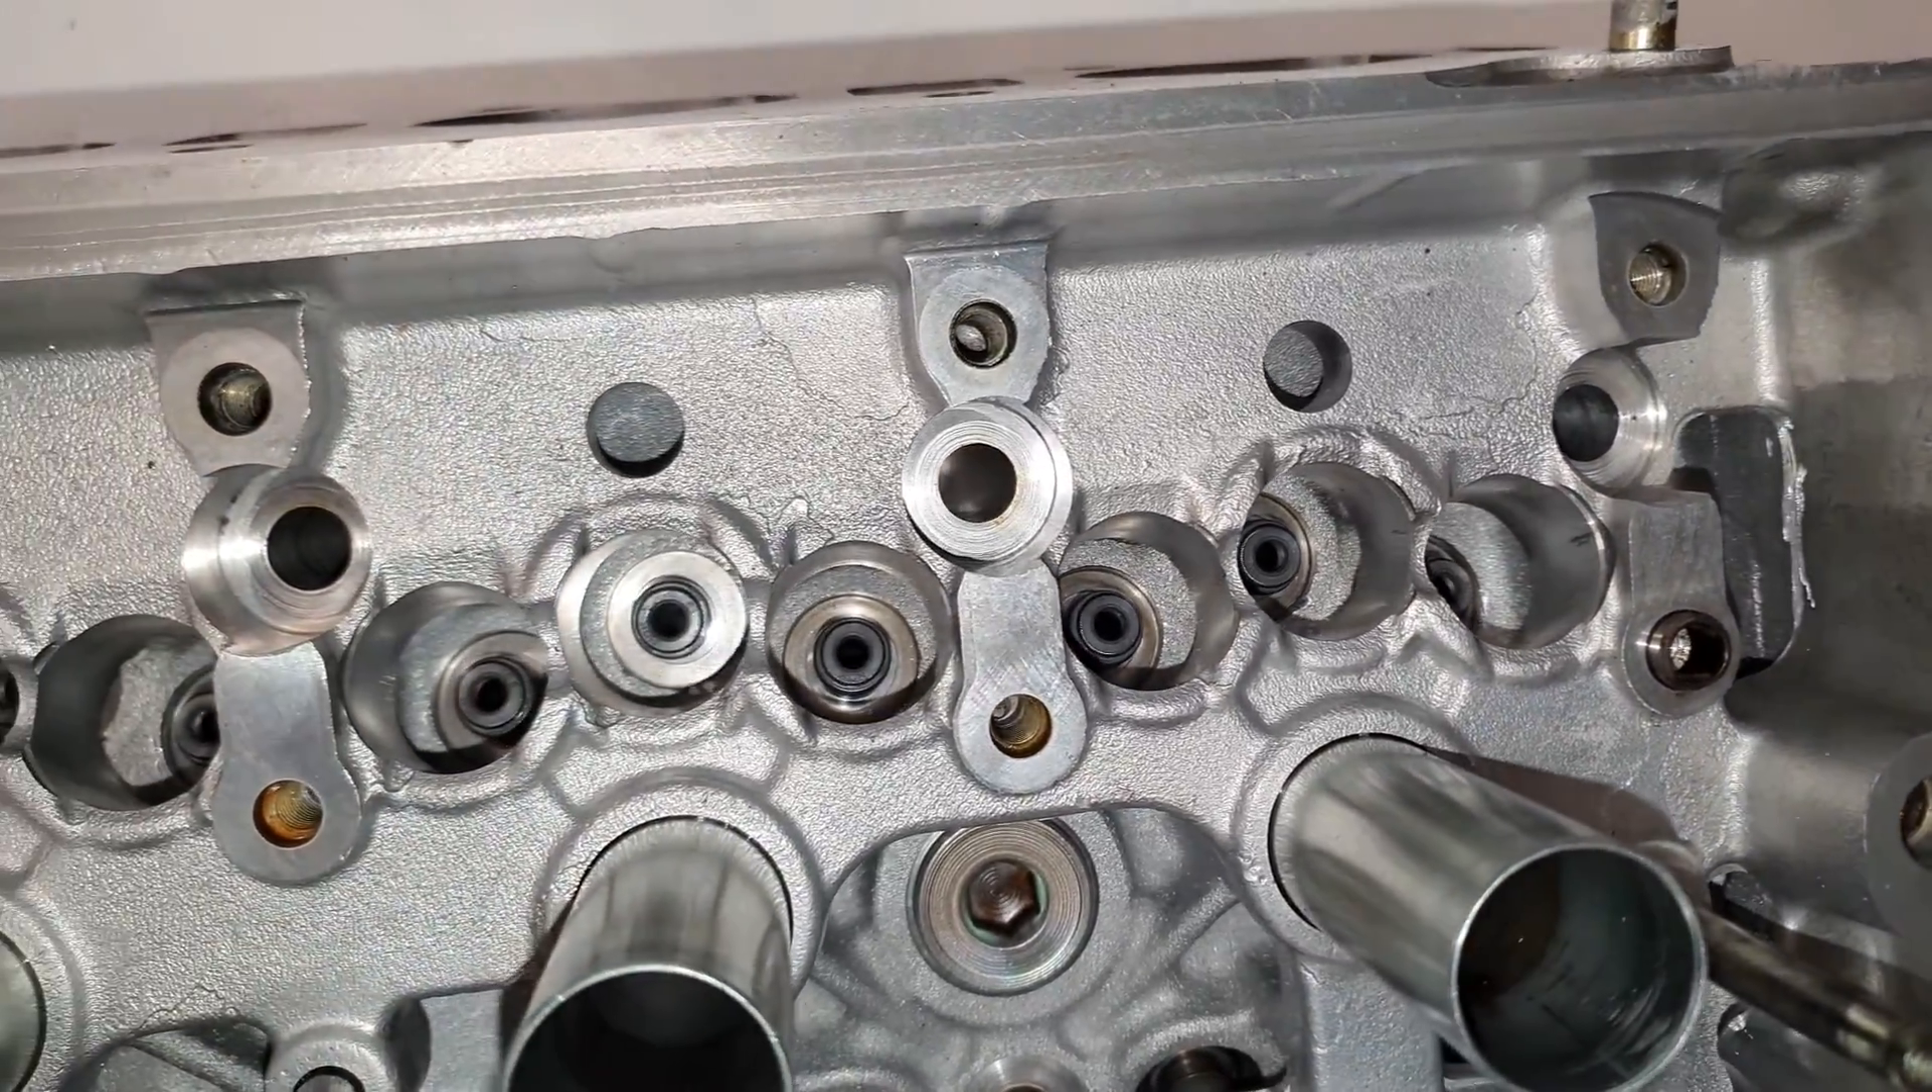Valve seals are all in now.